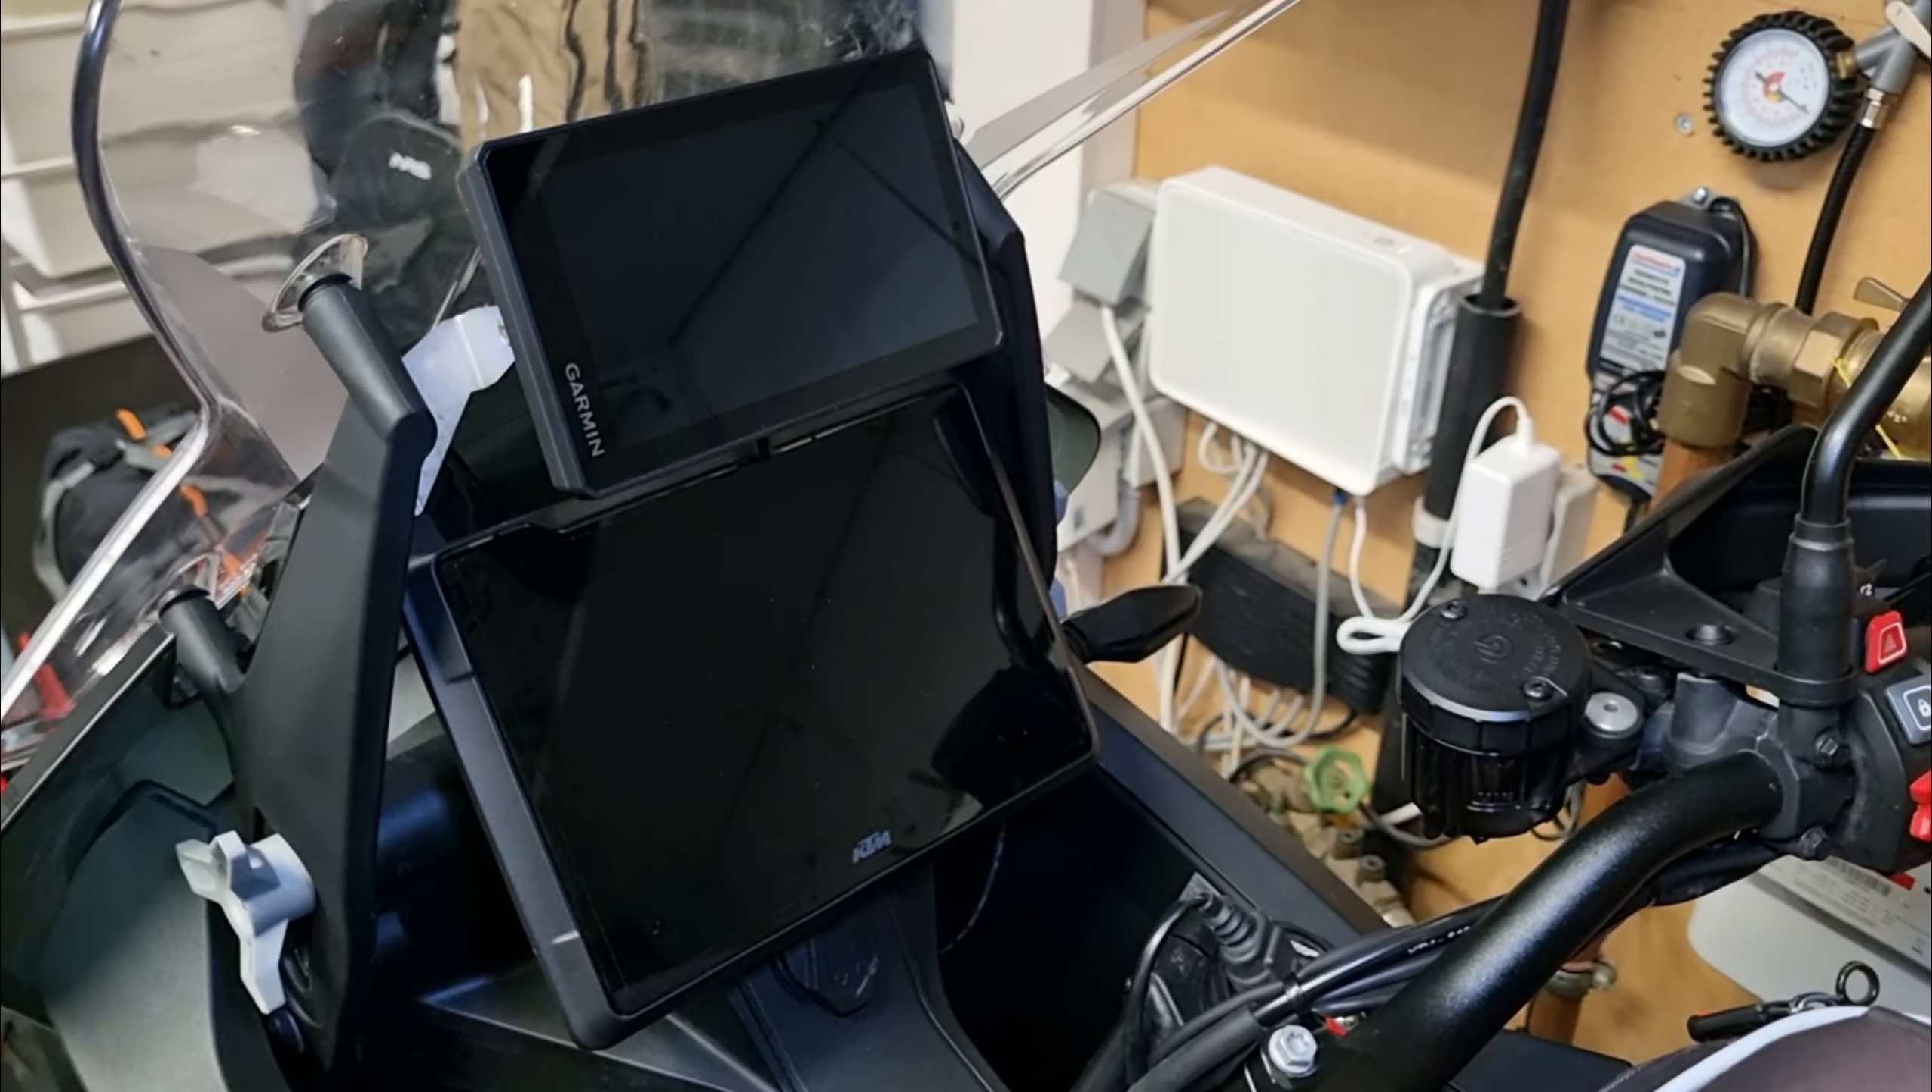And with the ZUMO installed, I have my navigation screen right above my display.